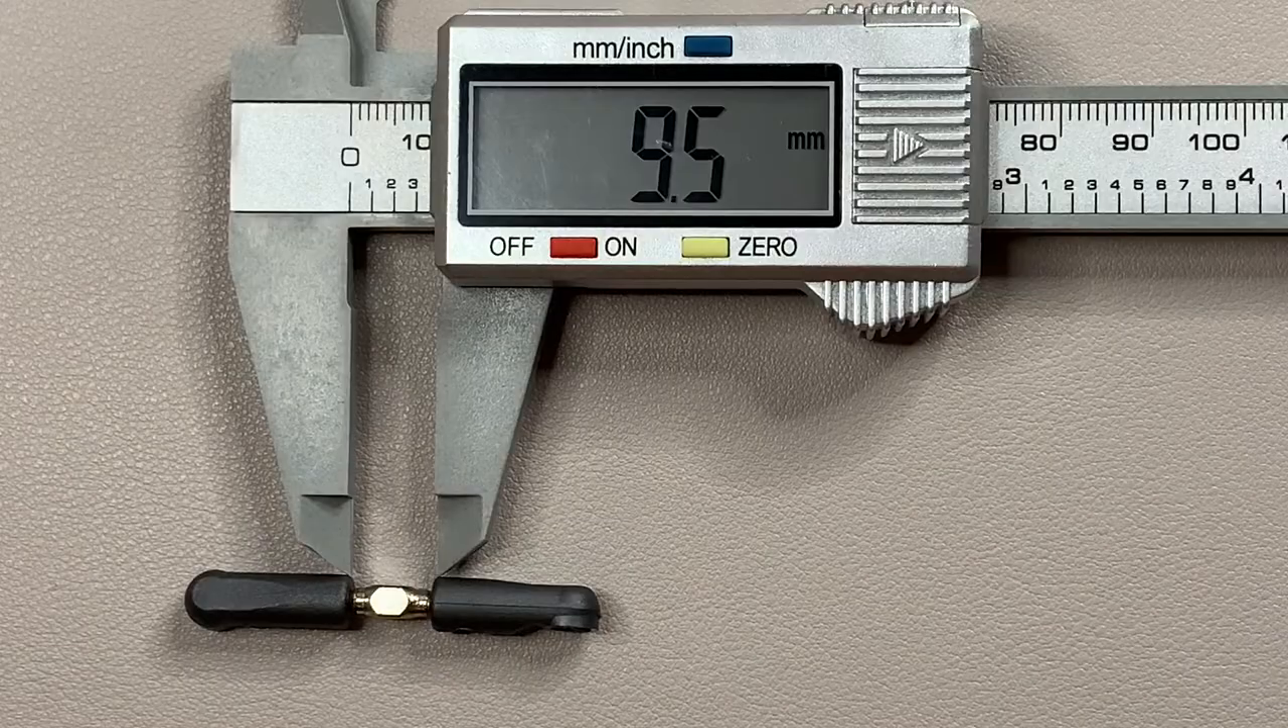That's the steering turnbuckle made up.